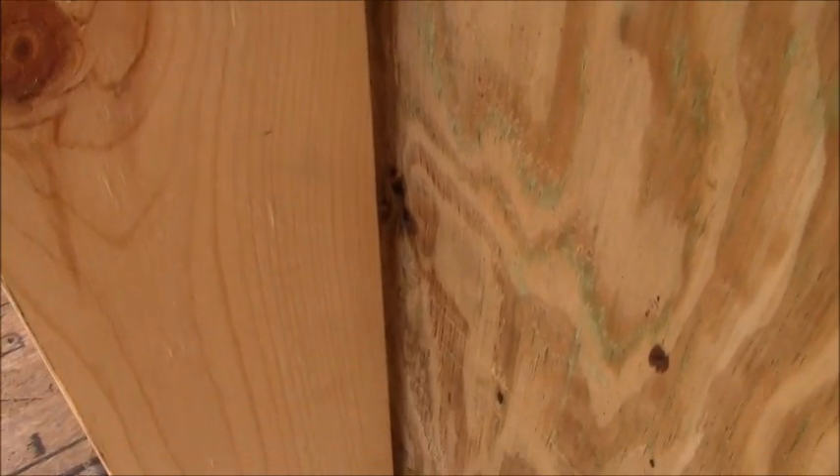So here you can see there's a pretty good gap between the stud and the sheathing.